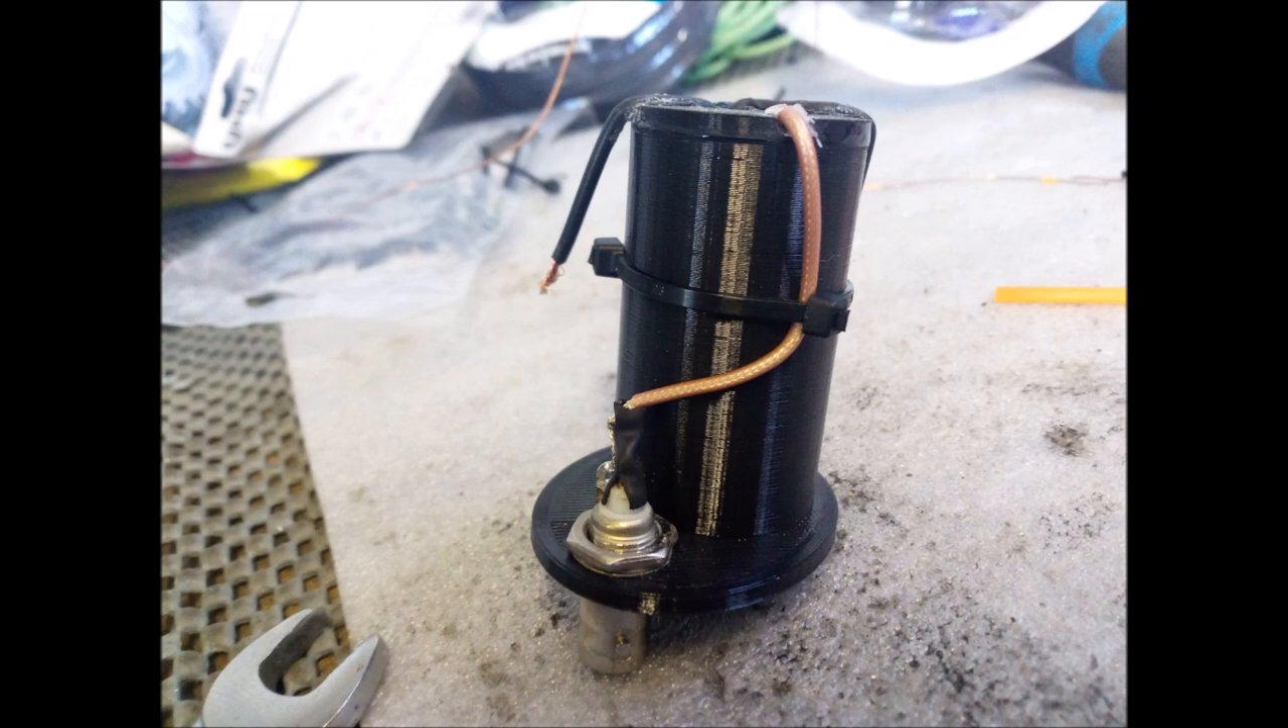Qui saldato il BNC, un pochettino di termoretraibile, cavetto coassiale fissato con una fascetta.